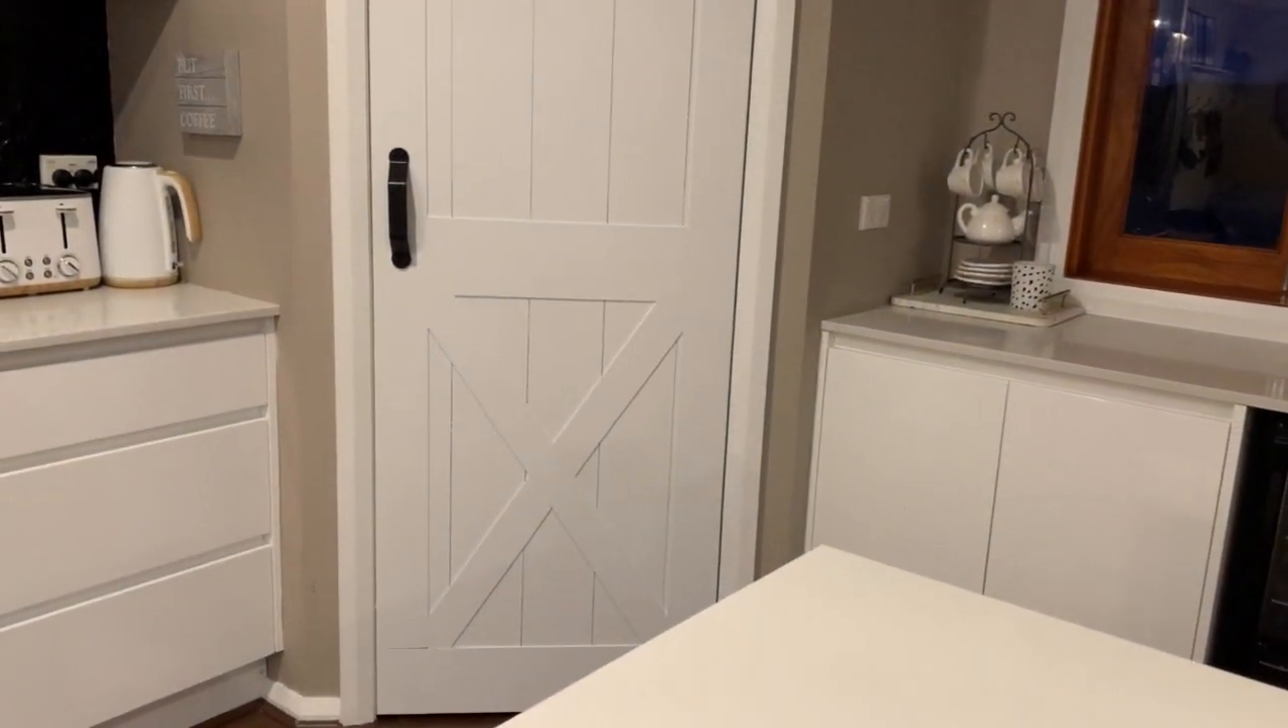And guys here is my finished pantry barn door.